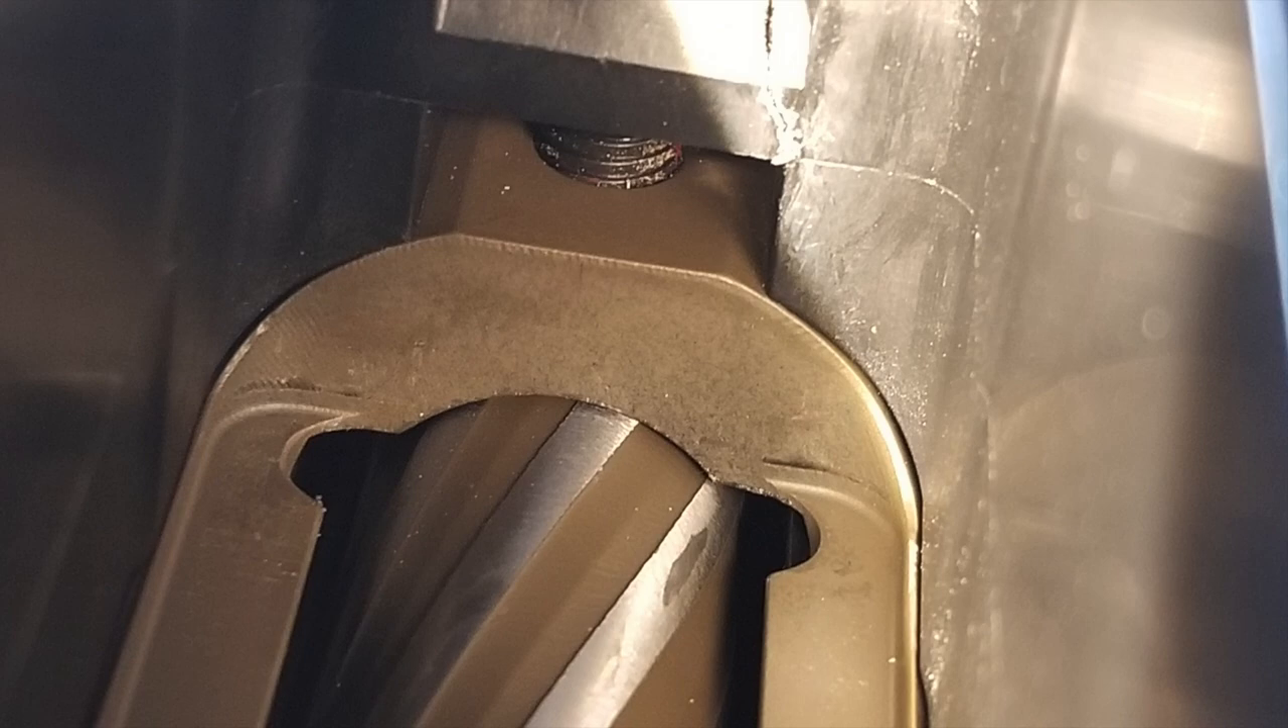The rear action screw, there's a little bit of space, maybe a little bit more than a quarter -inch where you can see the screw or the action screw protruding and this doesn't seem right to me.